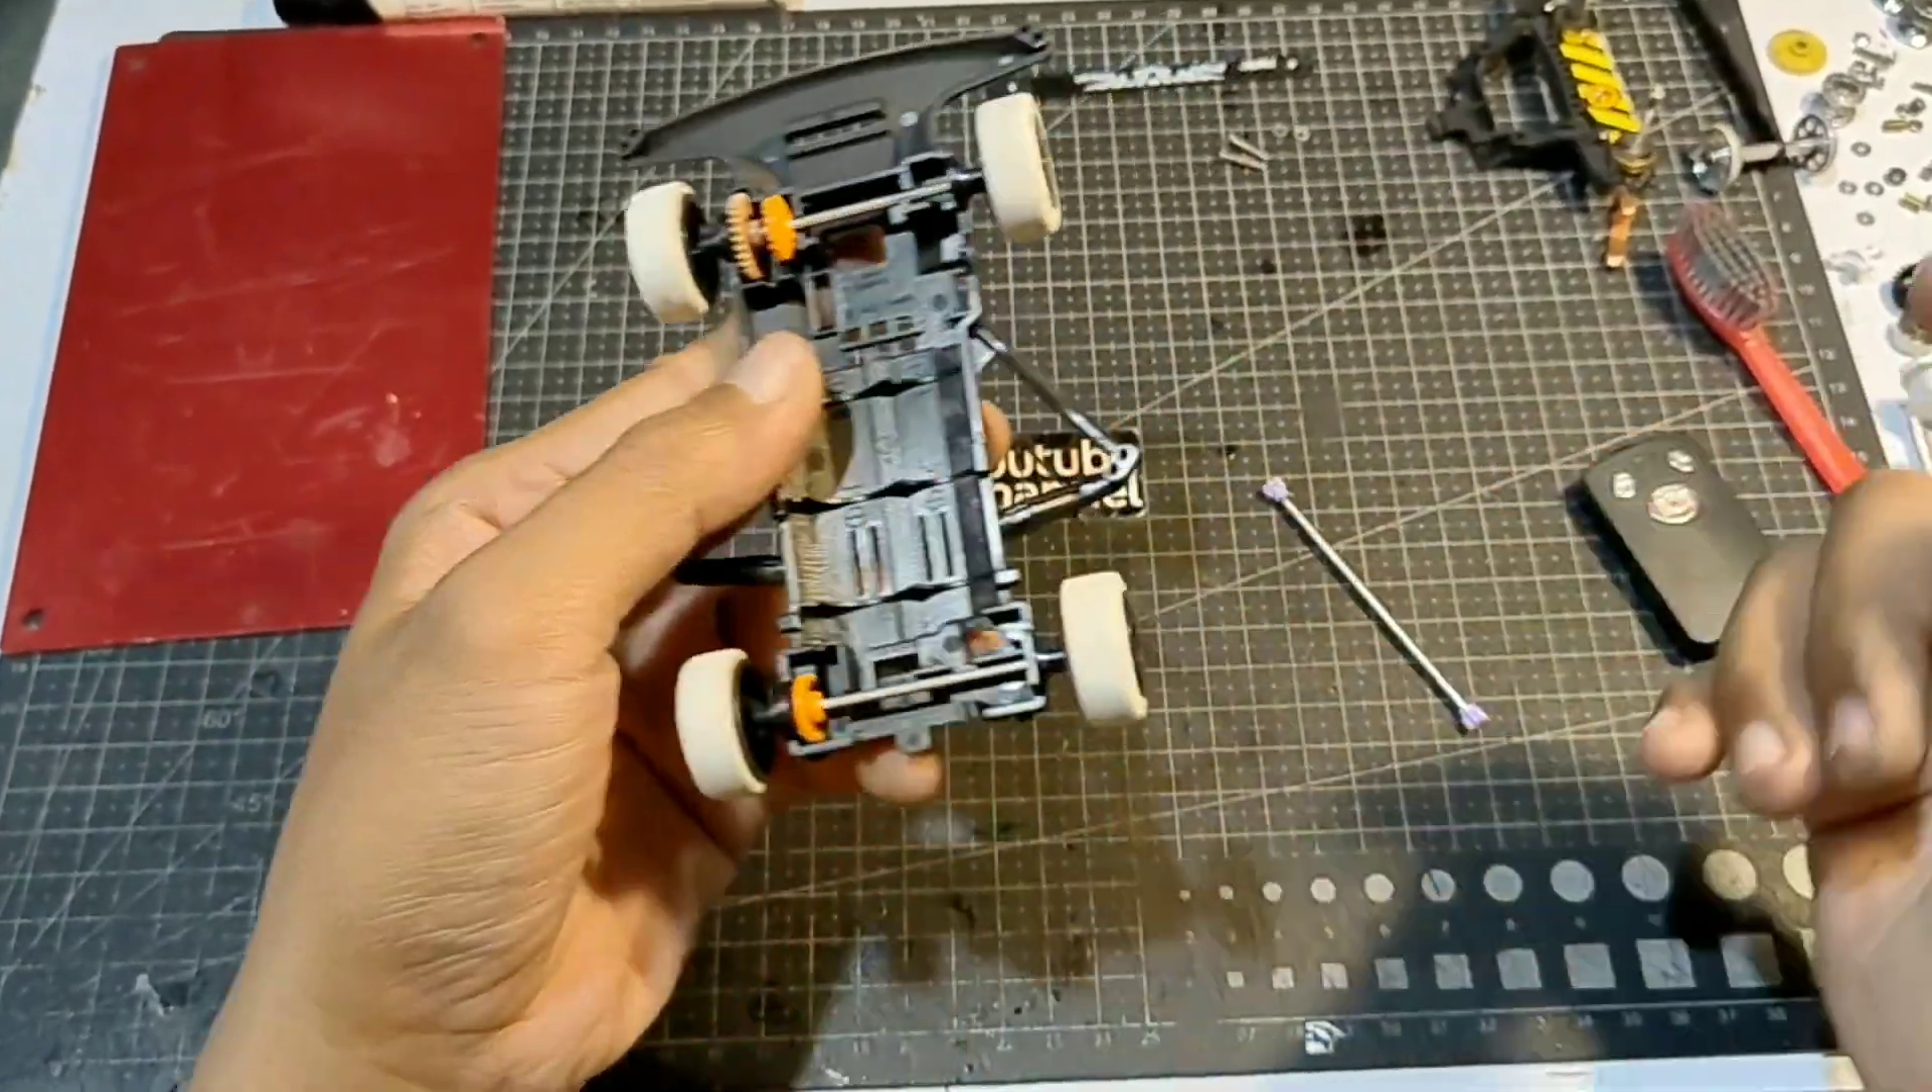Oke, empat ban sudah terpasang dengan sempurna.